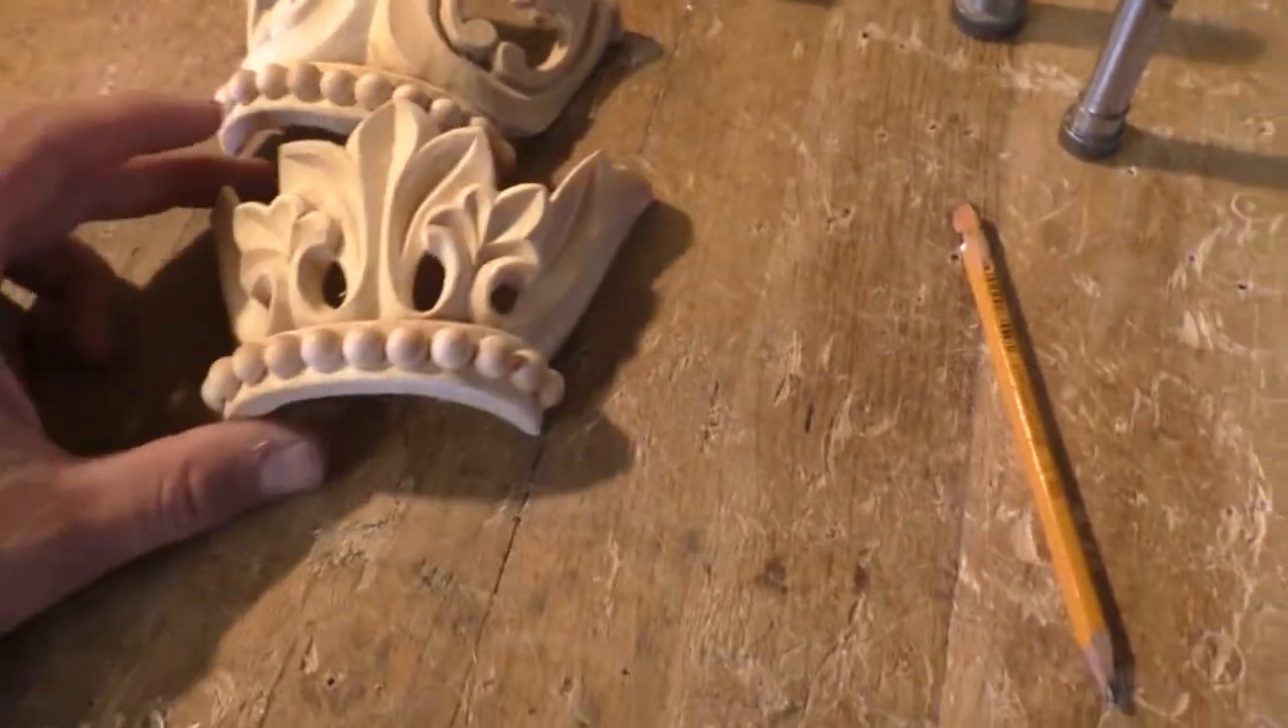Приклеил шарики они пока еще клеятся но уже можно посмотреть.